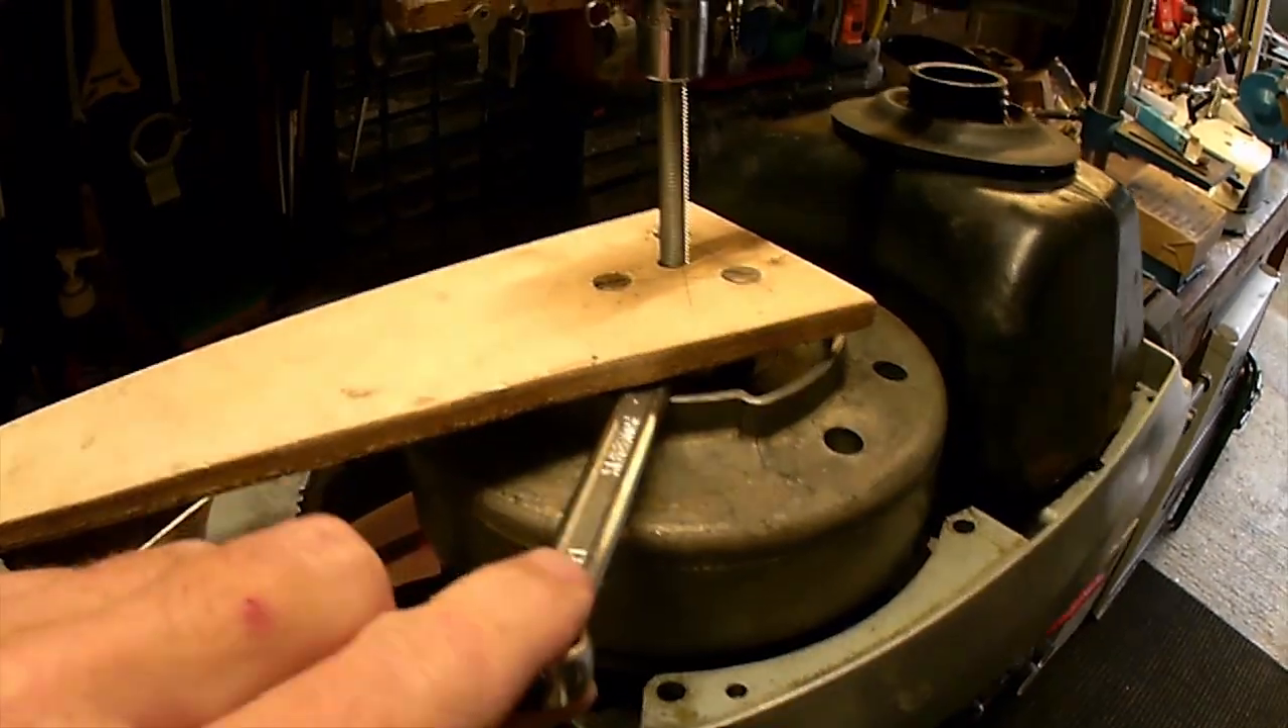This wooden bracket is now in place.